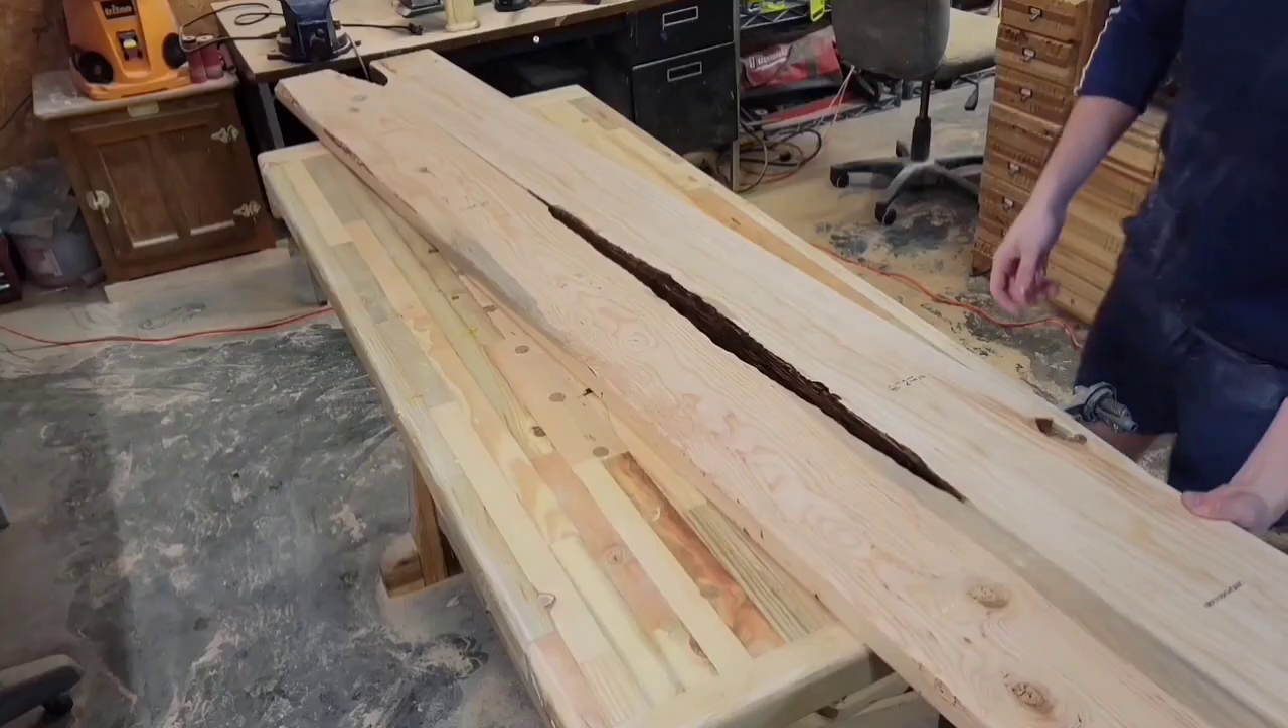But you can see there's a little bit of a gap in between those. The boards are a little warped so they don't go together quite right.